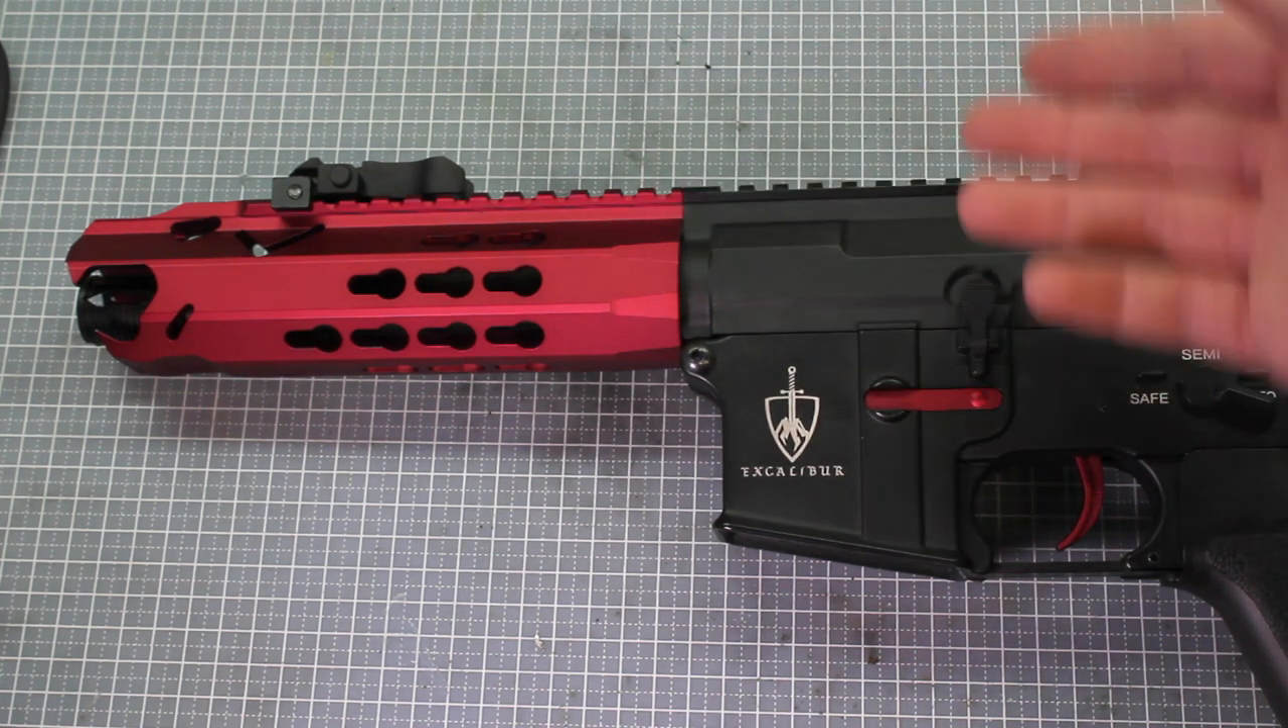So now I've got the handguard back on with the loctite and I've got a nice flush fitting here.